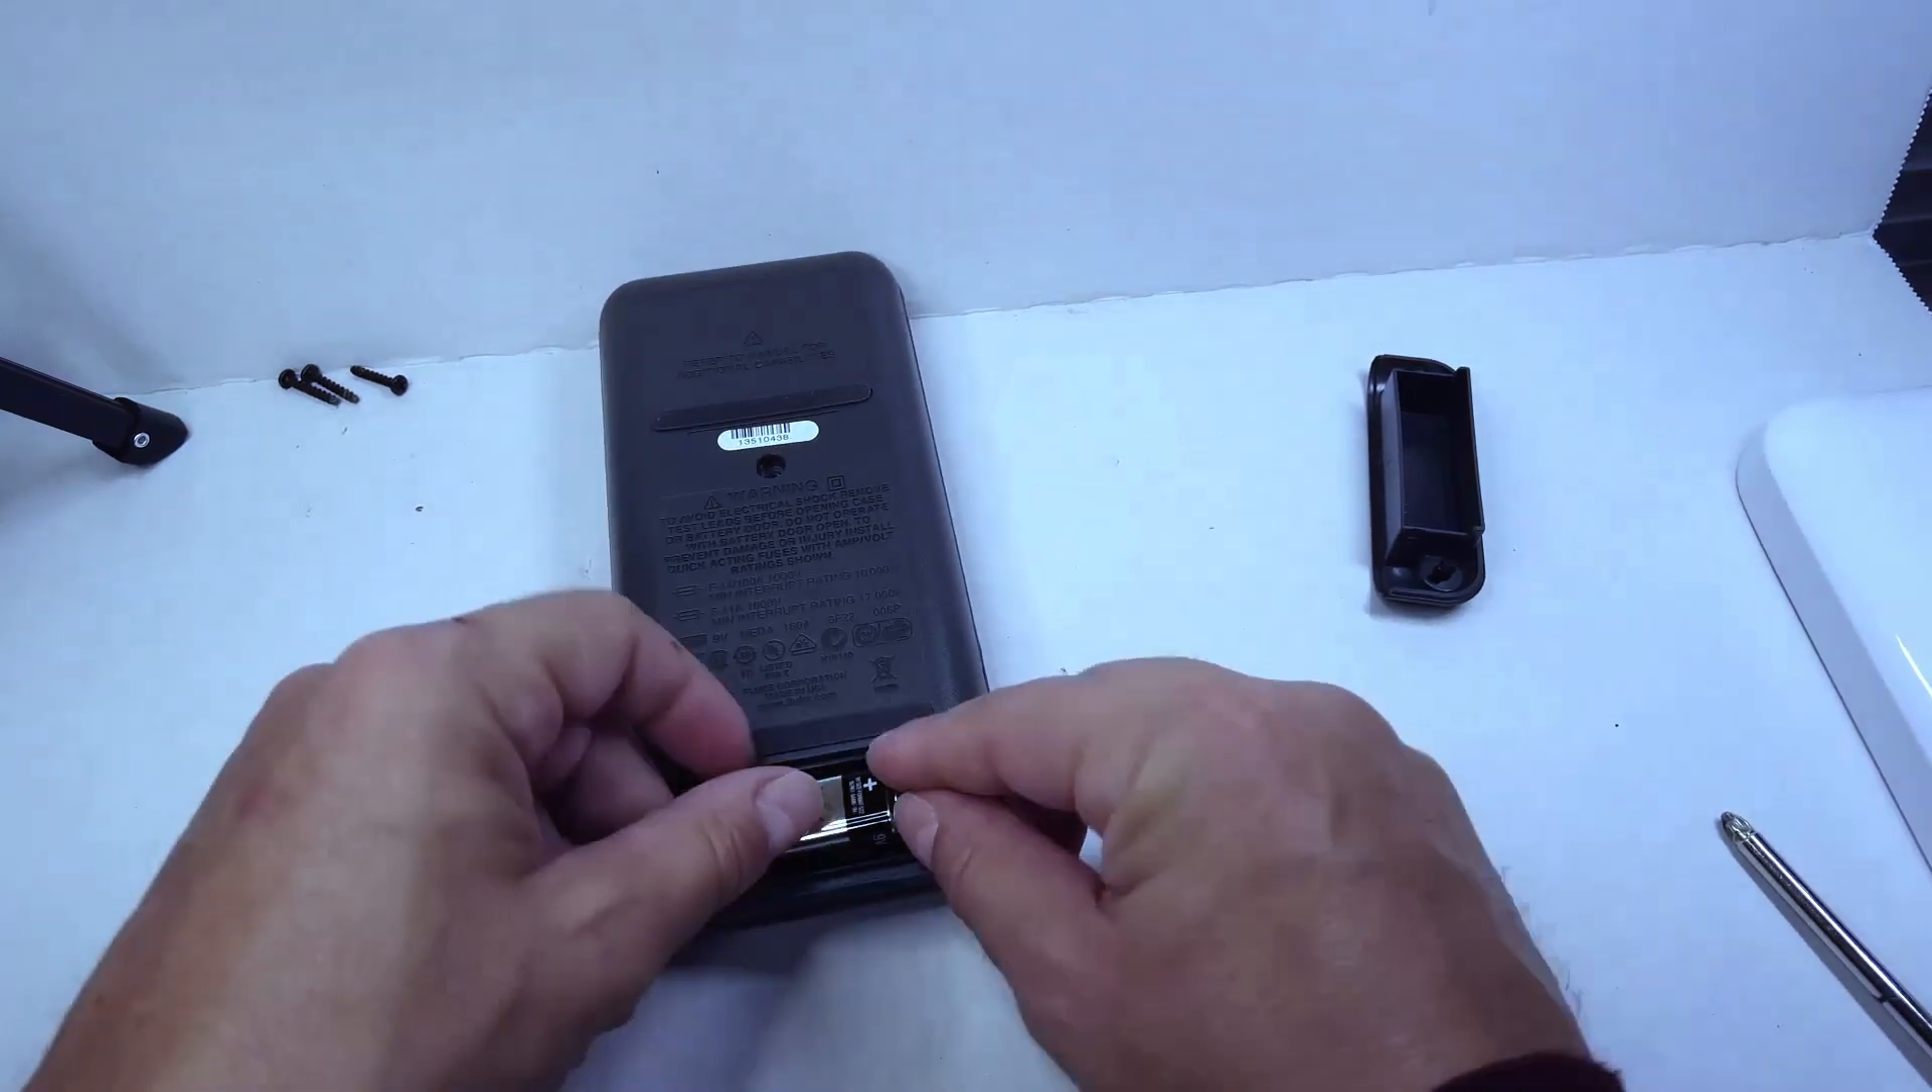We're not going to install any screws just yet because we want to make sure that everything is nice and proper and working.